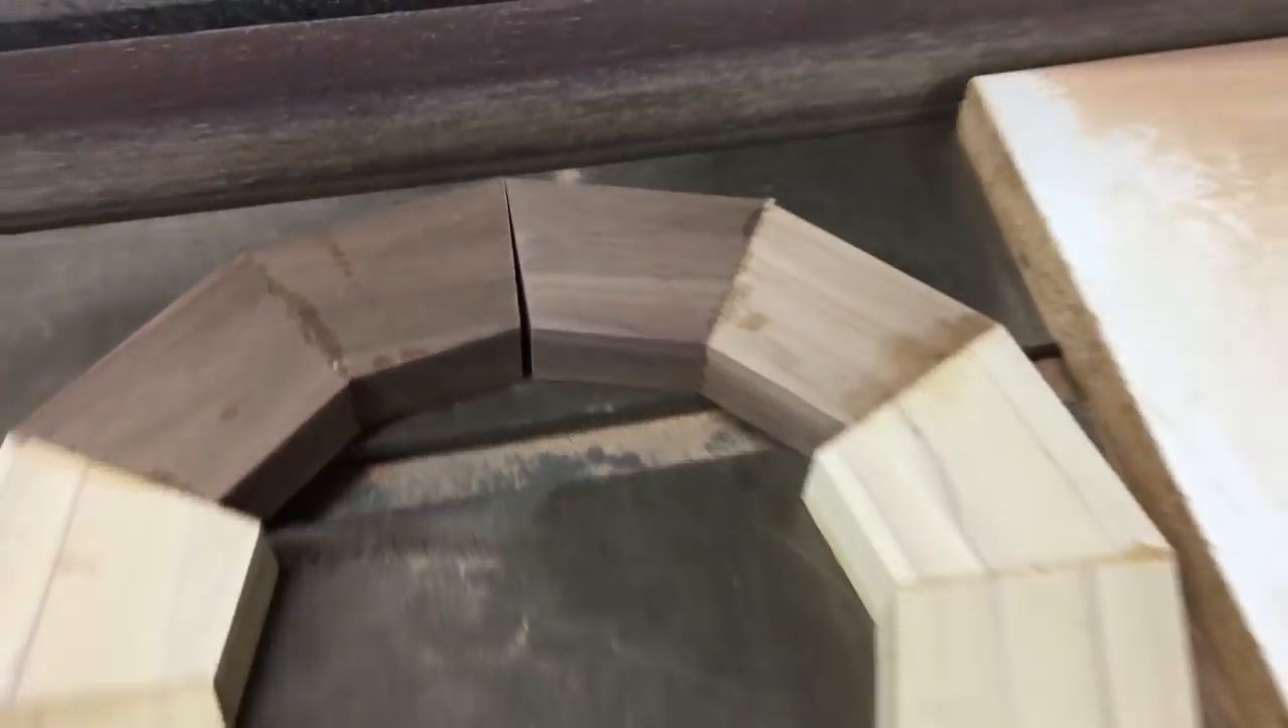As you can see, the halves don't intersect perfectly, because the angle on the table saw isn't incredibly accurate.